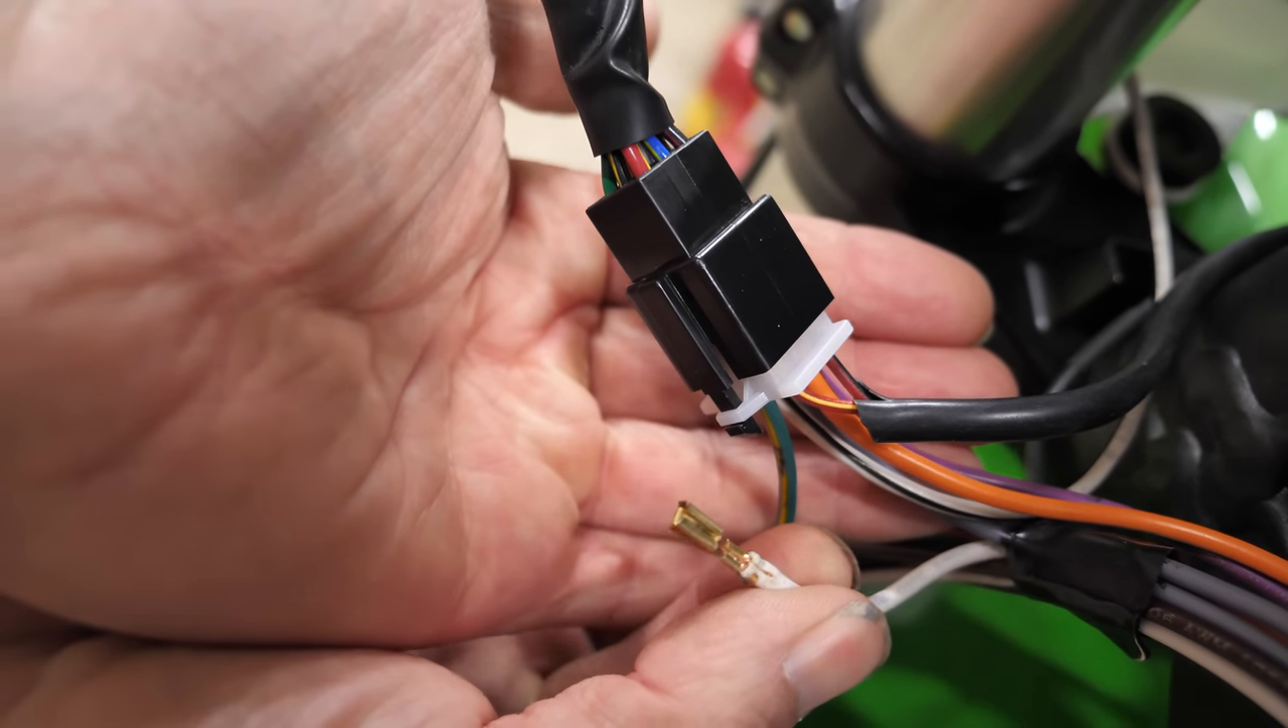I still need to snap this last wire into the connector.